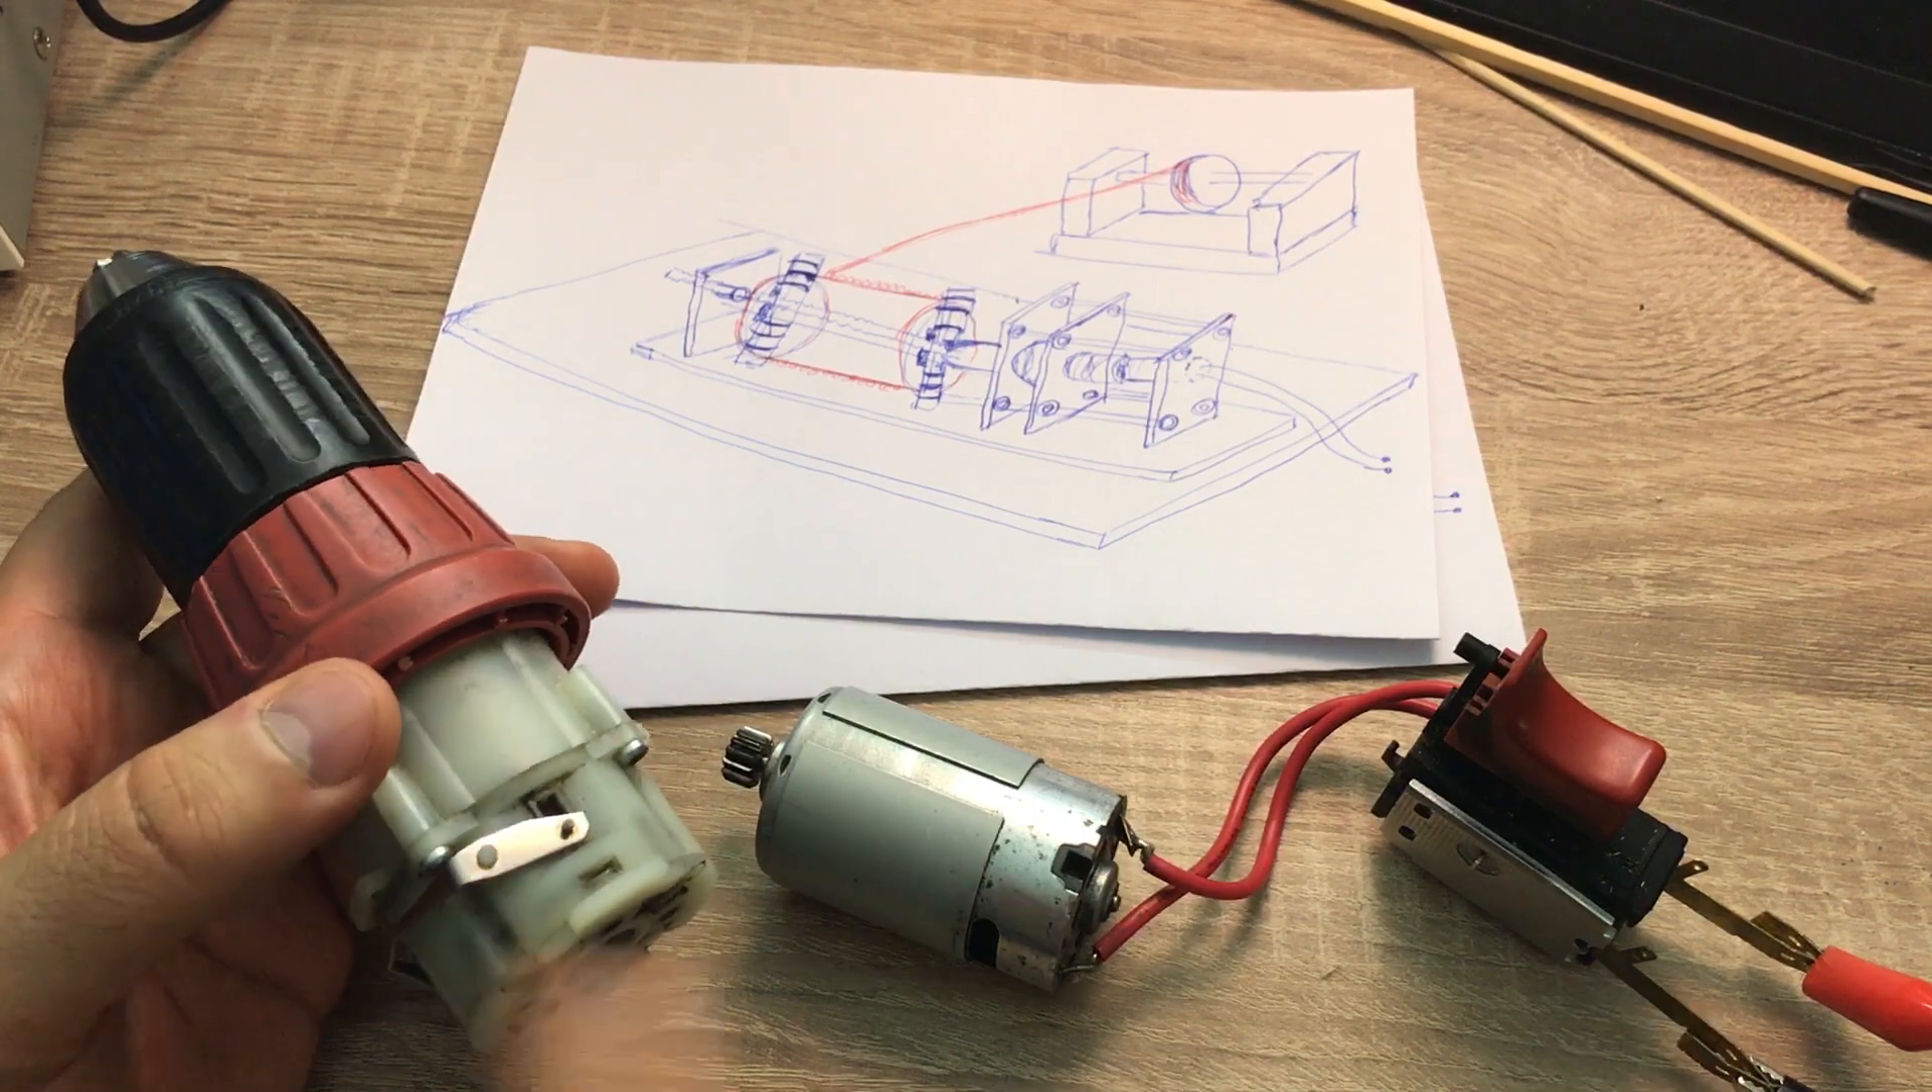So I found an old drill next to our garbage collection unit, I removed the cover and these are the internal parts, a gearbox, a motor and a switch to control the speed of rotation.